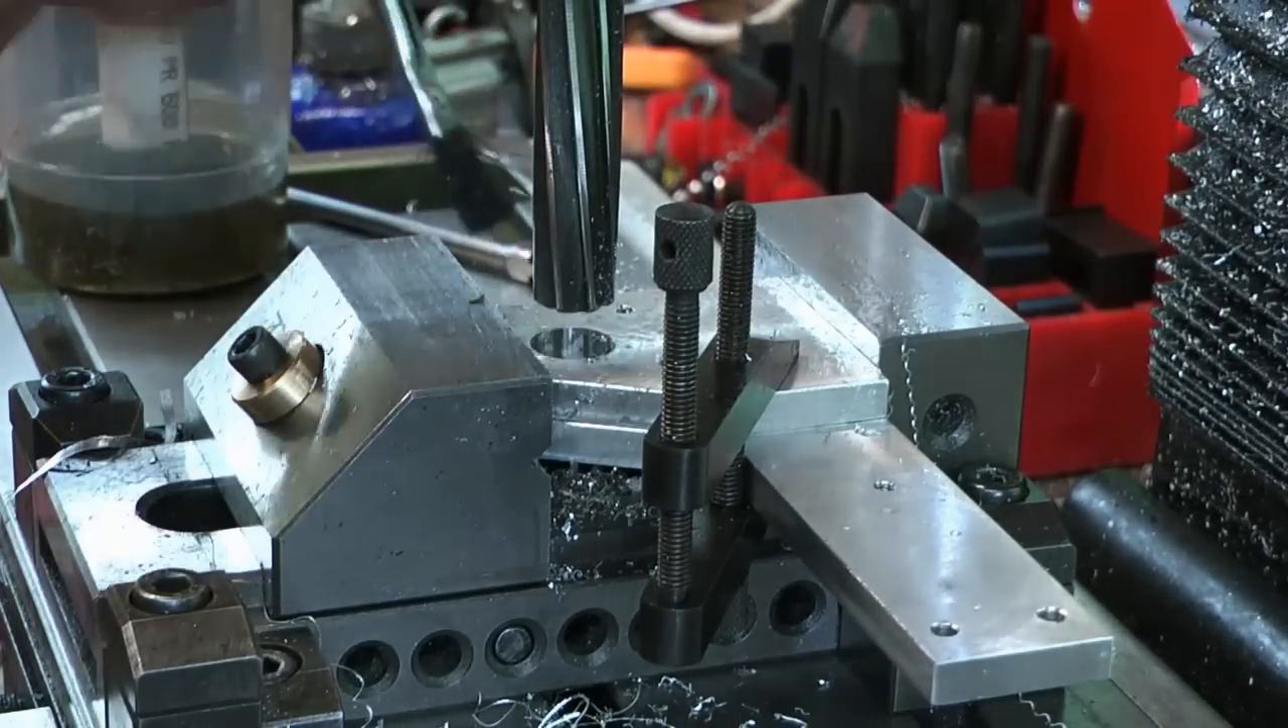Now, this plate on the top, I've just put a toolmaker's clamp on just to make sure that they're solidly locked together as I'm holding them both in the vise.